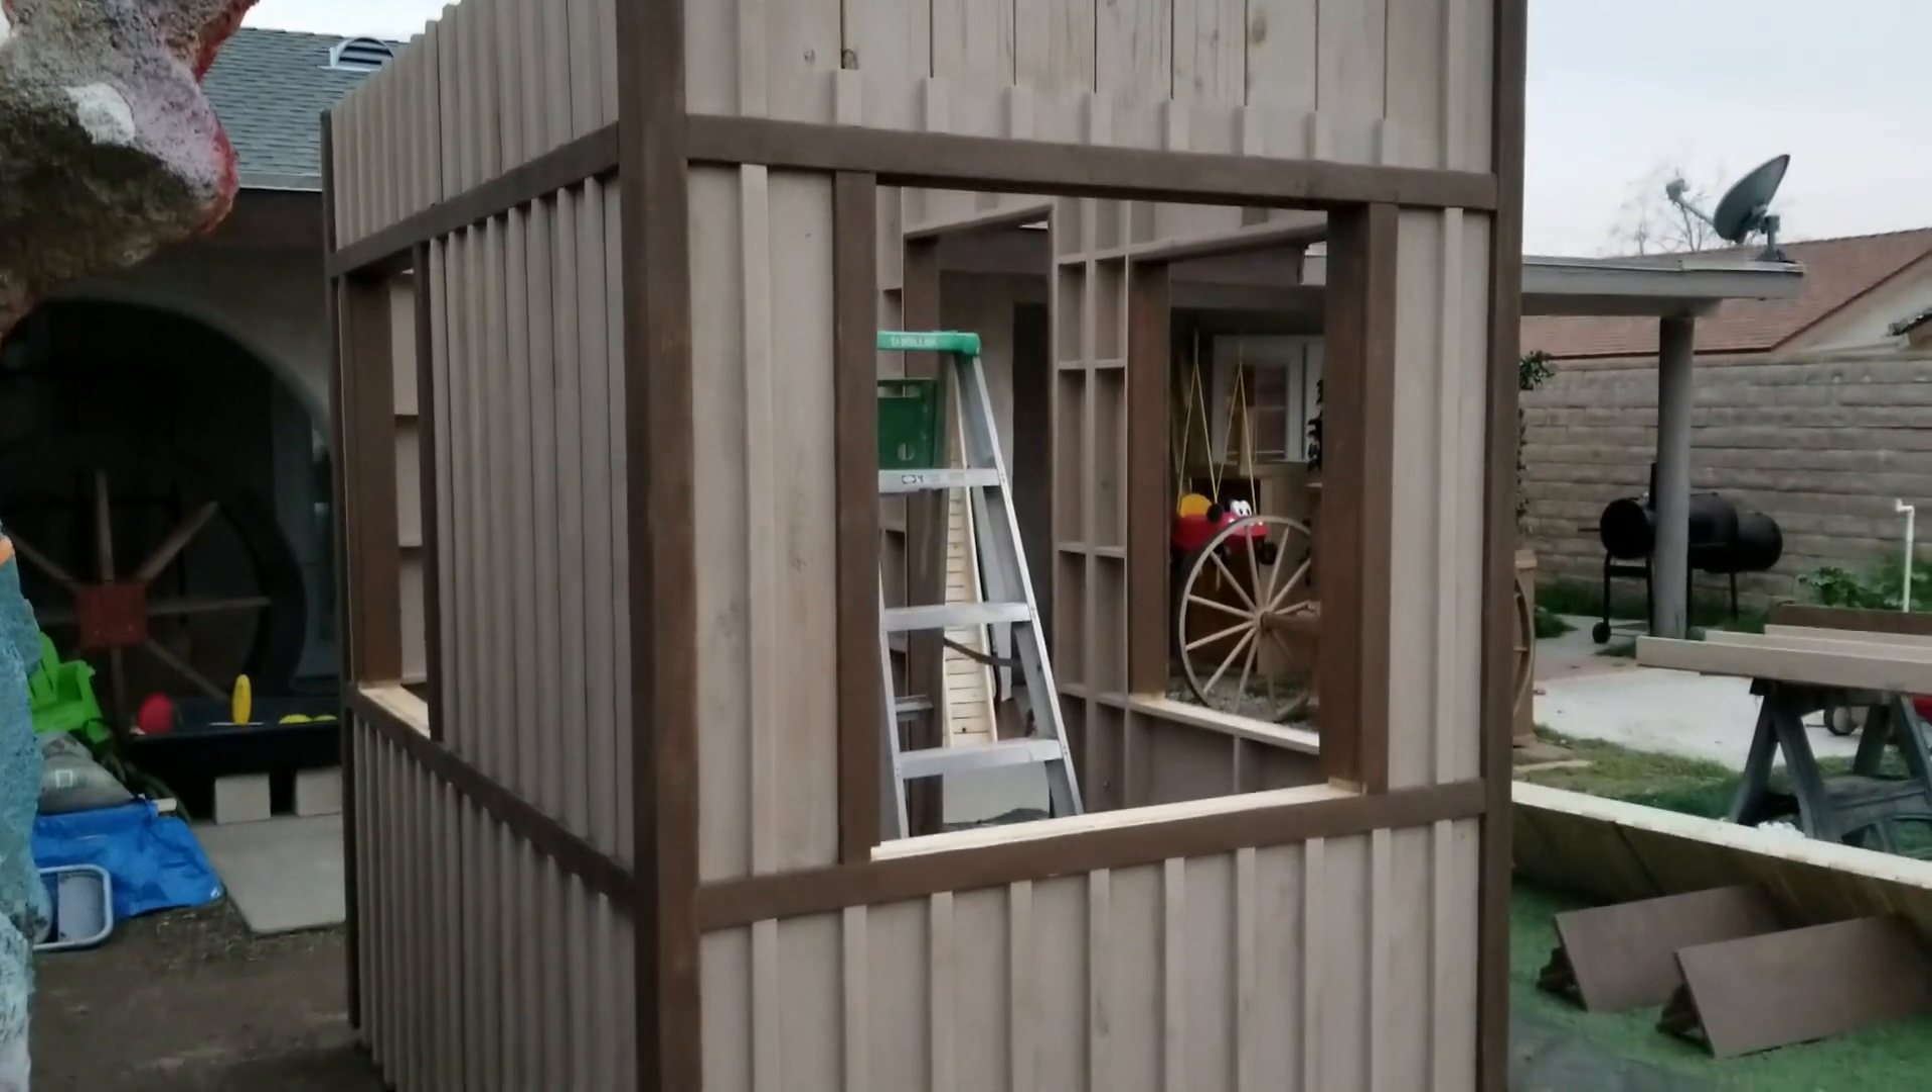All right so here is the ticket booth with all the sides on.